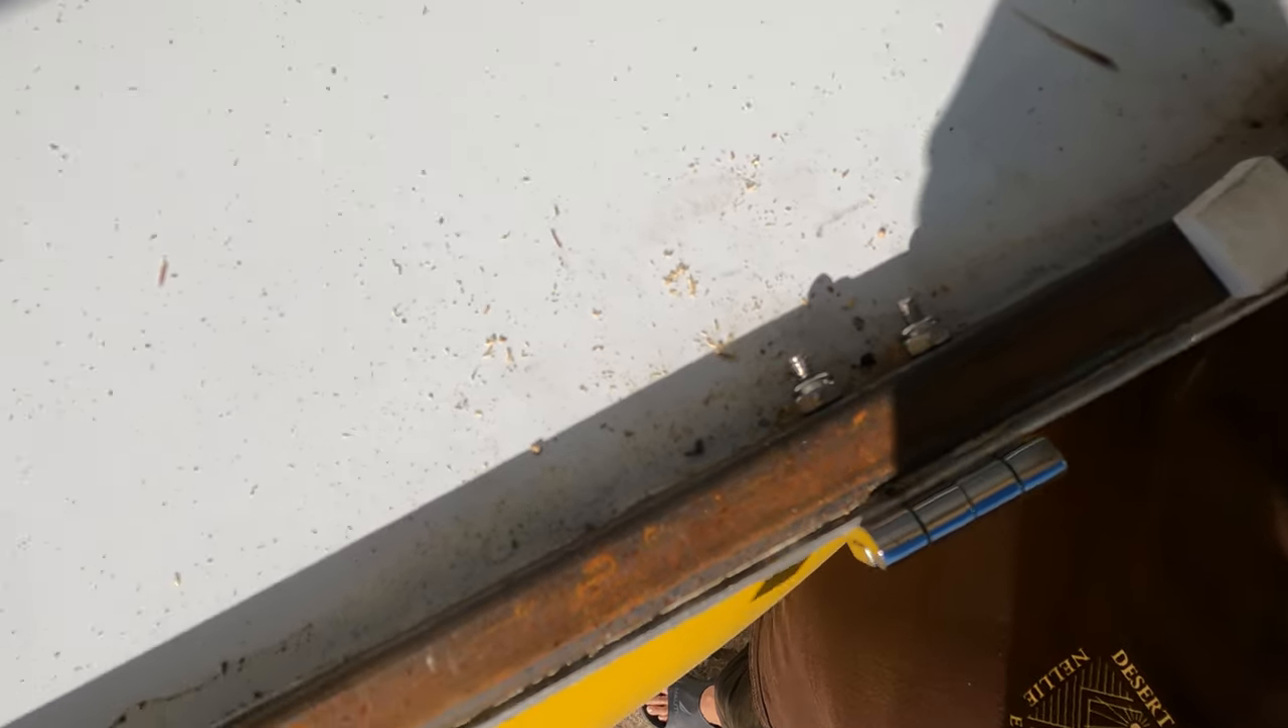These uh bolts stick in a little bit even if i was to cut them off with a grinder the nuts still stick in a little bit.